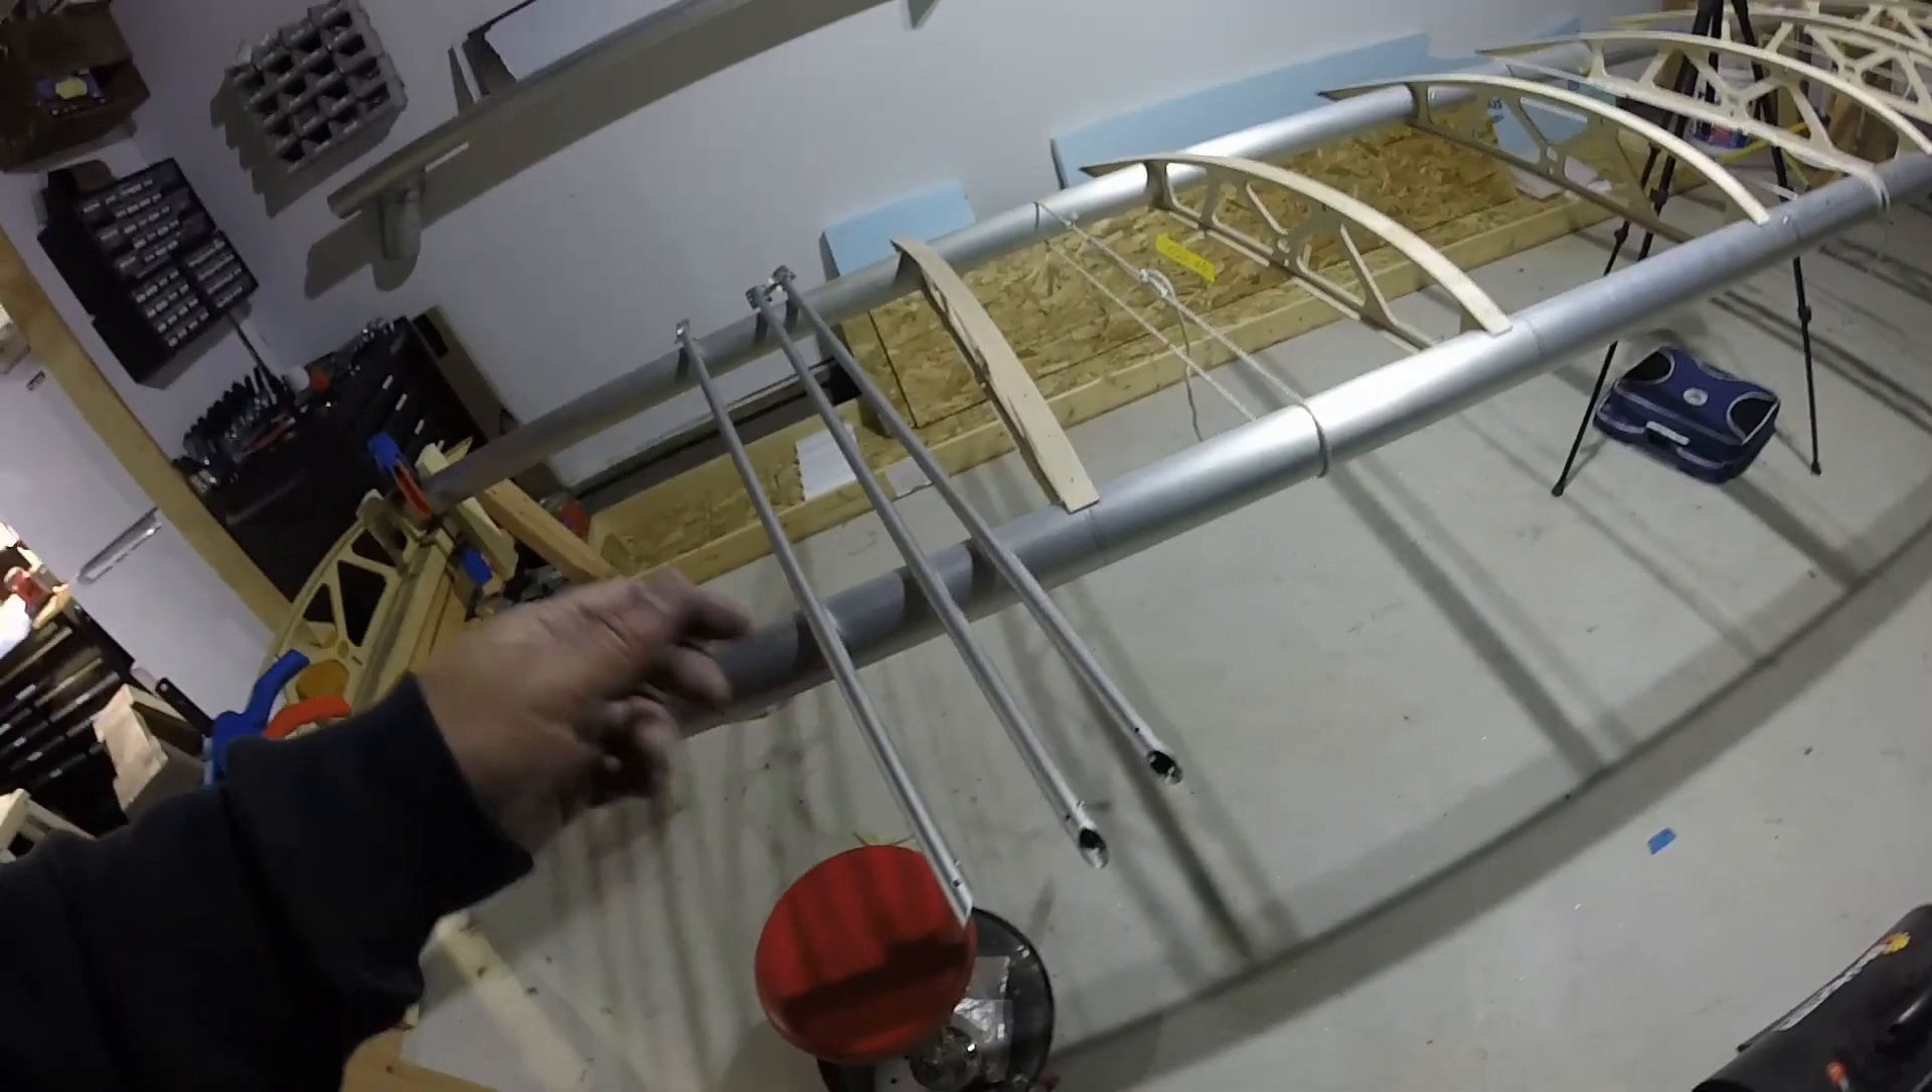Pretty happy with that, not too stressed now. Moving on. Okay, so I've removed all three of the drag-anti-drag tubes.